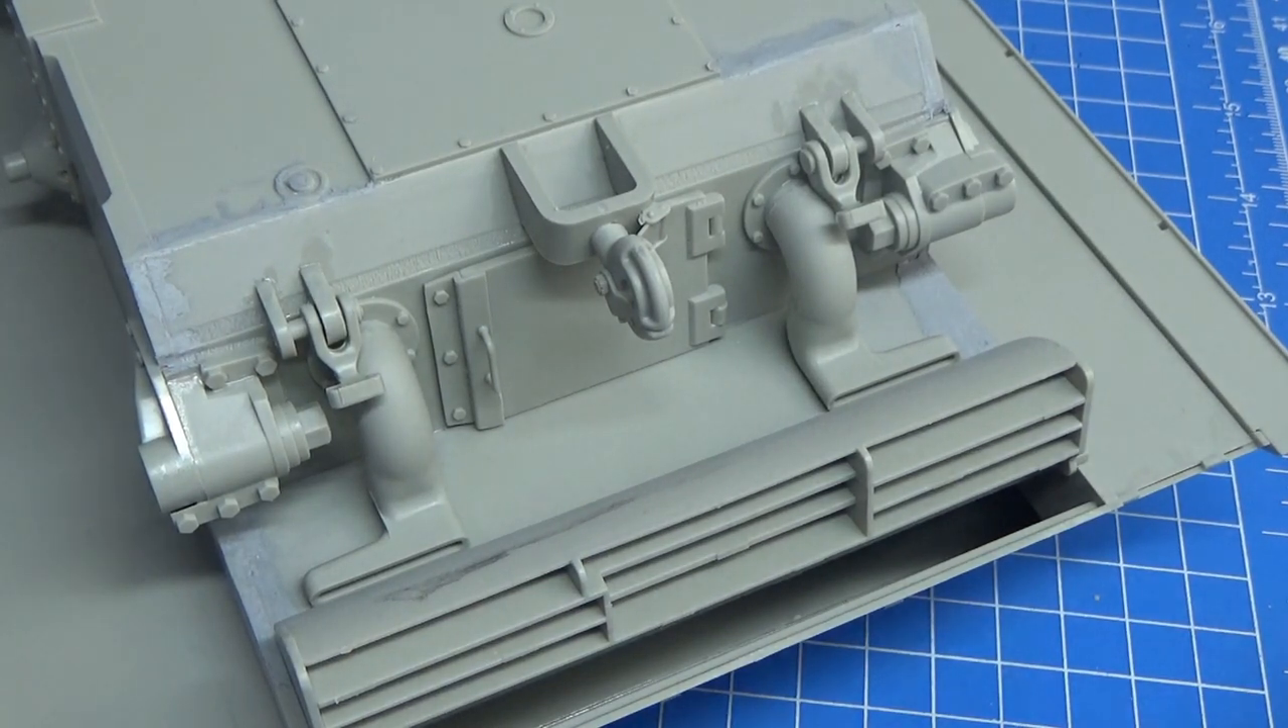So as you can see i've skipped ahead quite a bit here and i've assembled the major parts at the back of the lower hull but a few things to note.